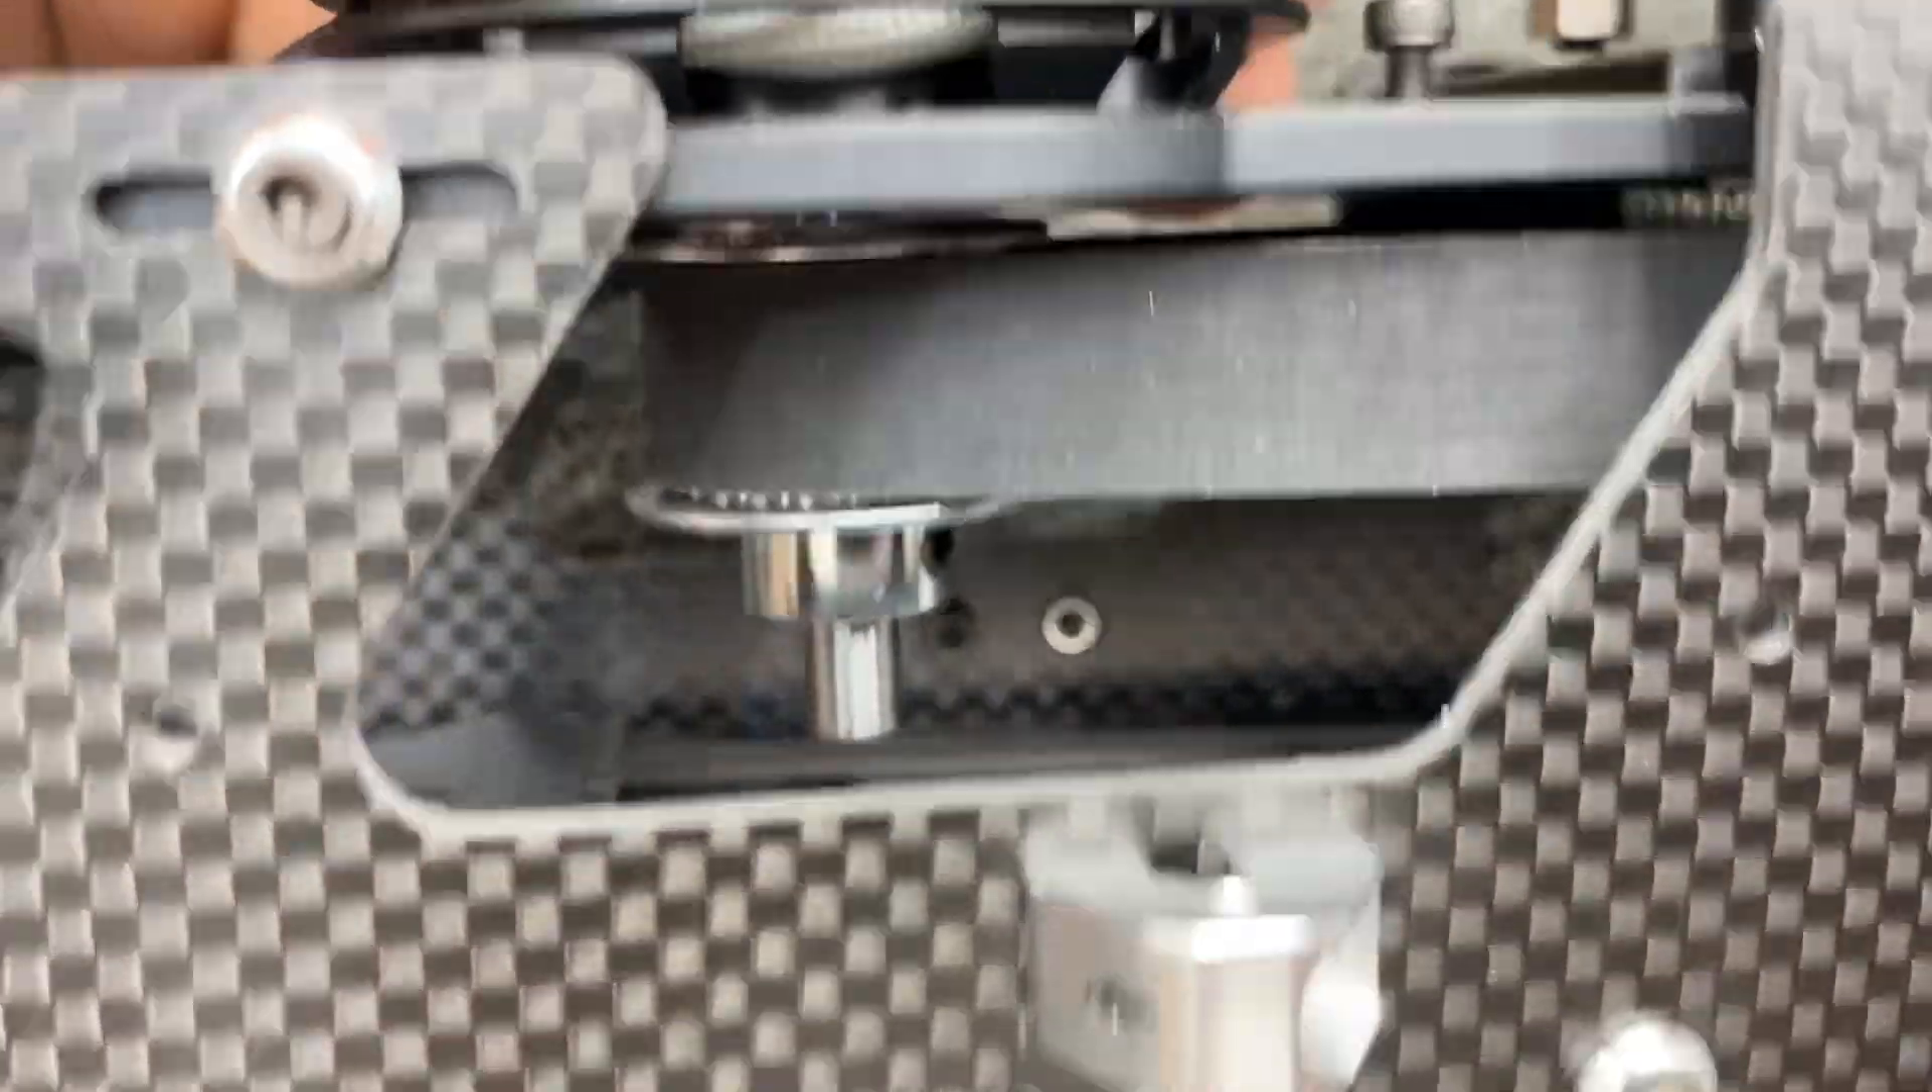And we're going to look and we notice that our shaft is sticking out.